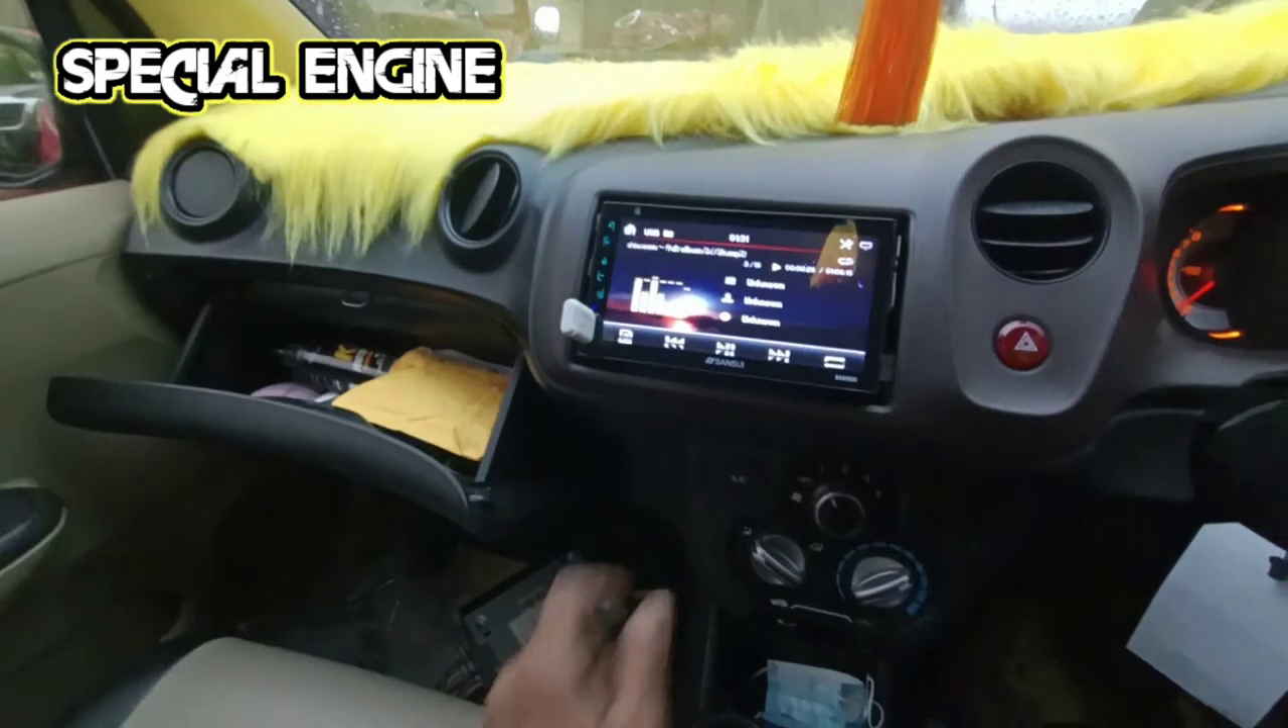Untuk head unitnya sudah terpasang dengan baik.